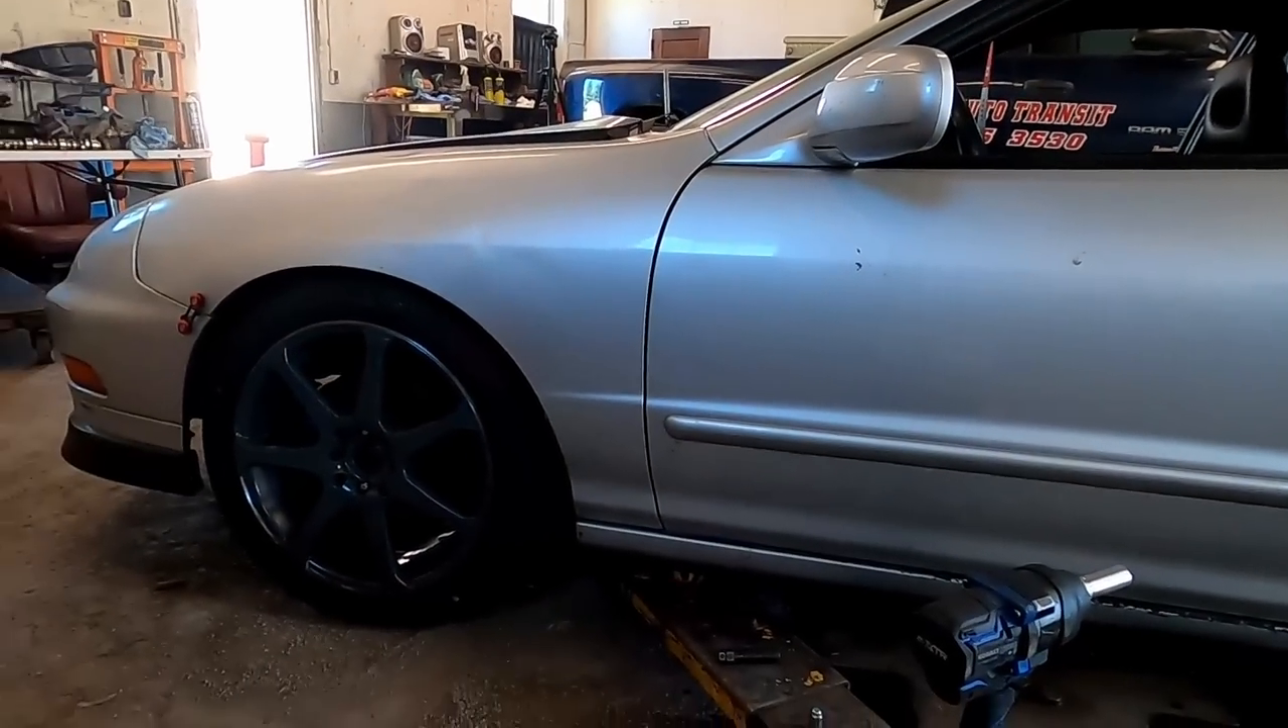That wheel gap looks pretty decent to me.